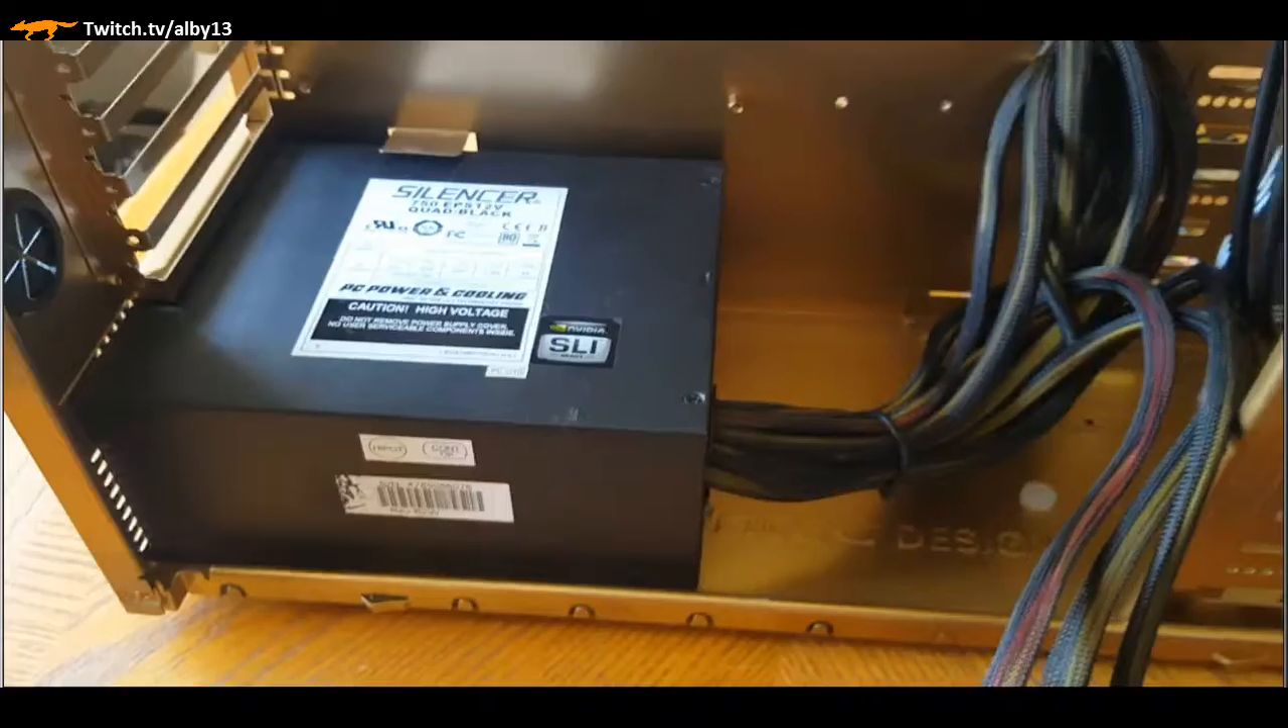We have our power supply in place now.